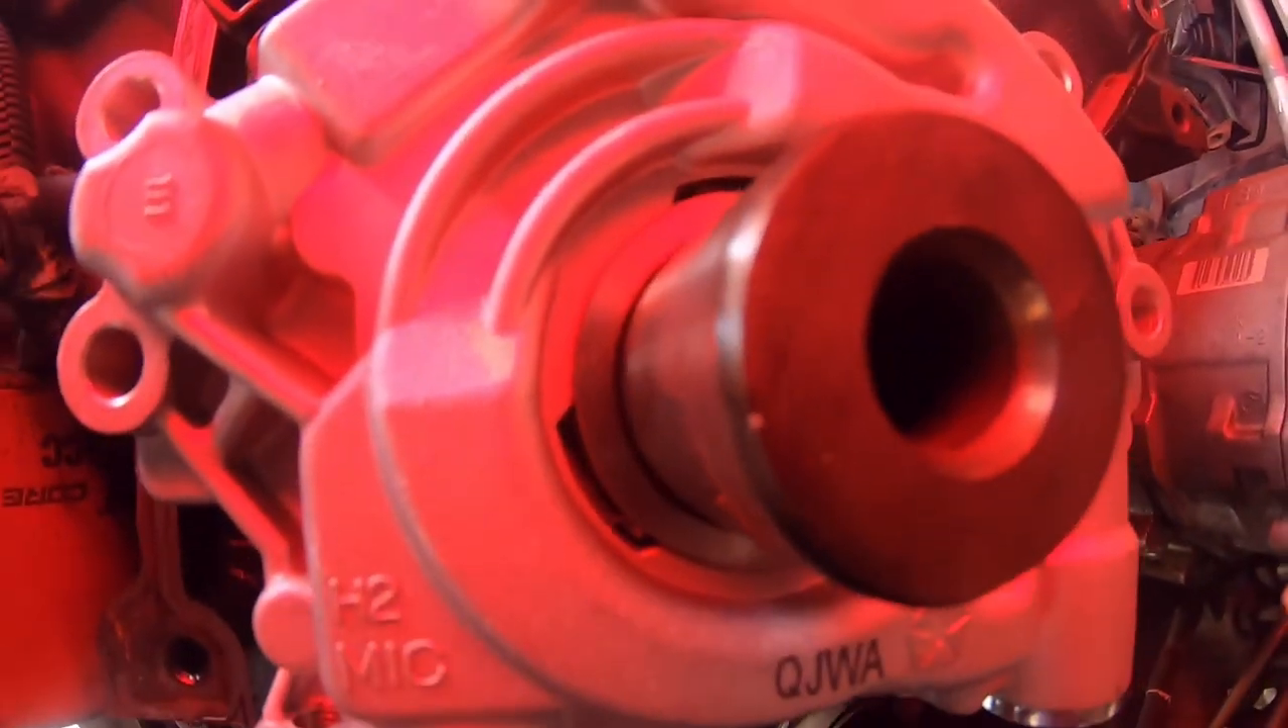You can see we've got our oil pump in place on our crank gear.